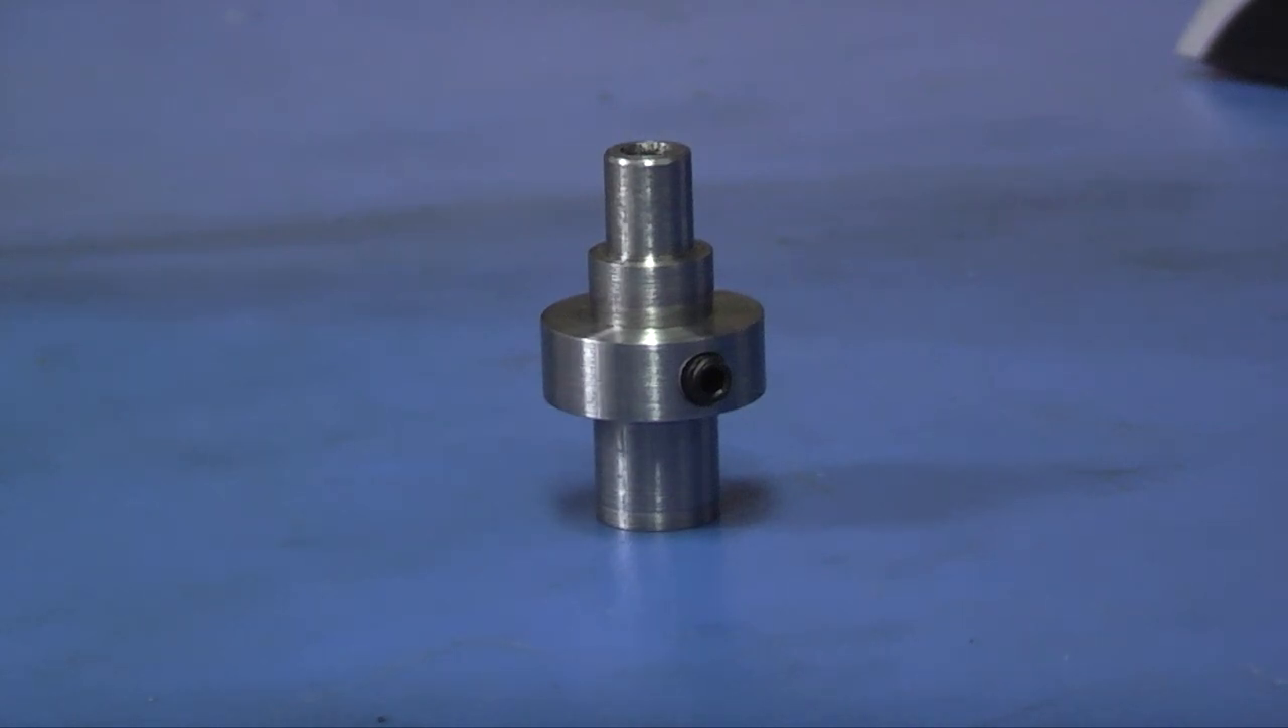And here we have the completed spindle with the M4 grub screw fitted.